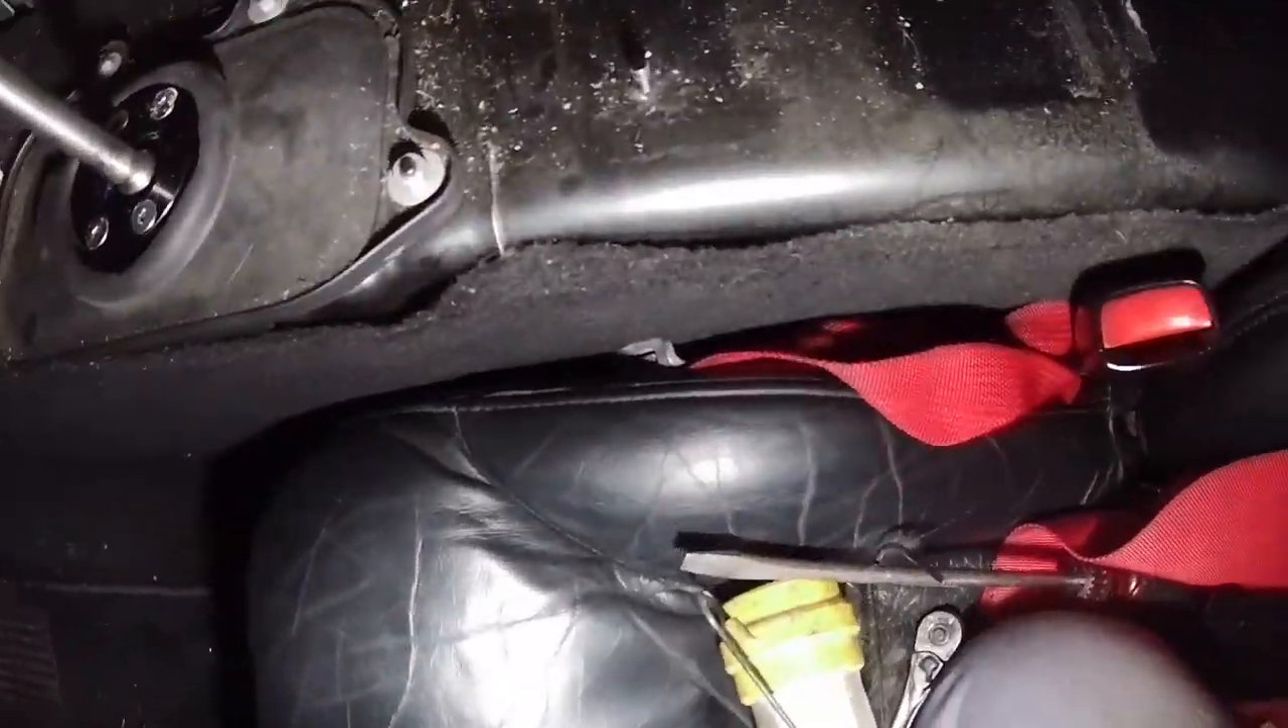And I think the last thing we need to do to get this shifter out is to undo these four bolts.